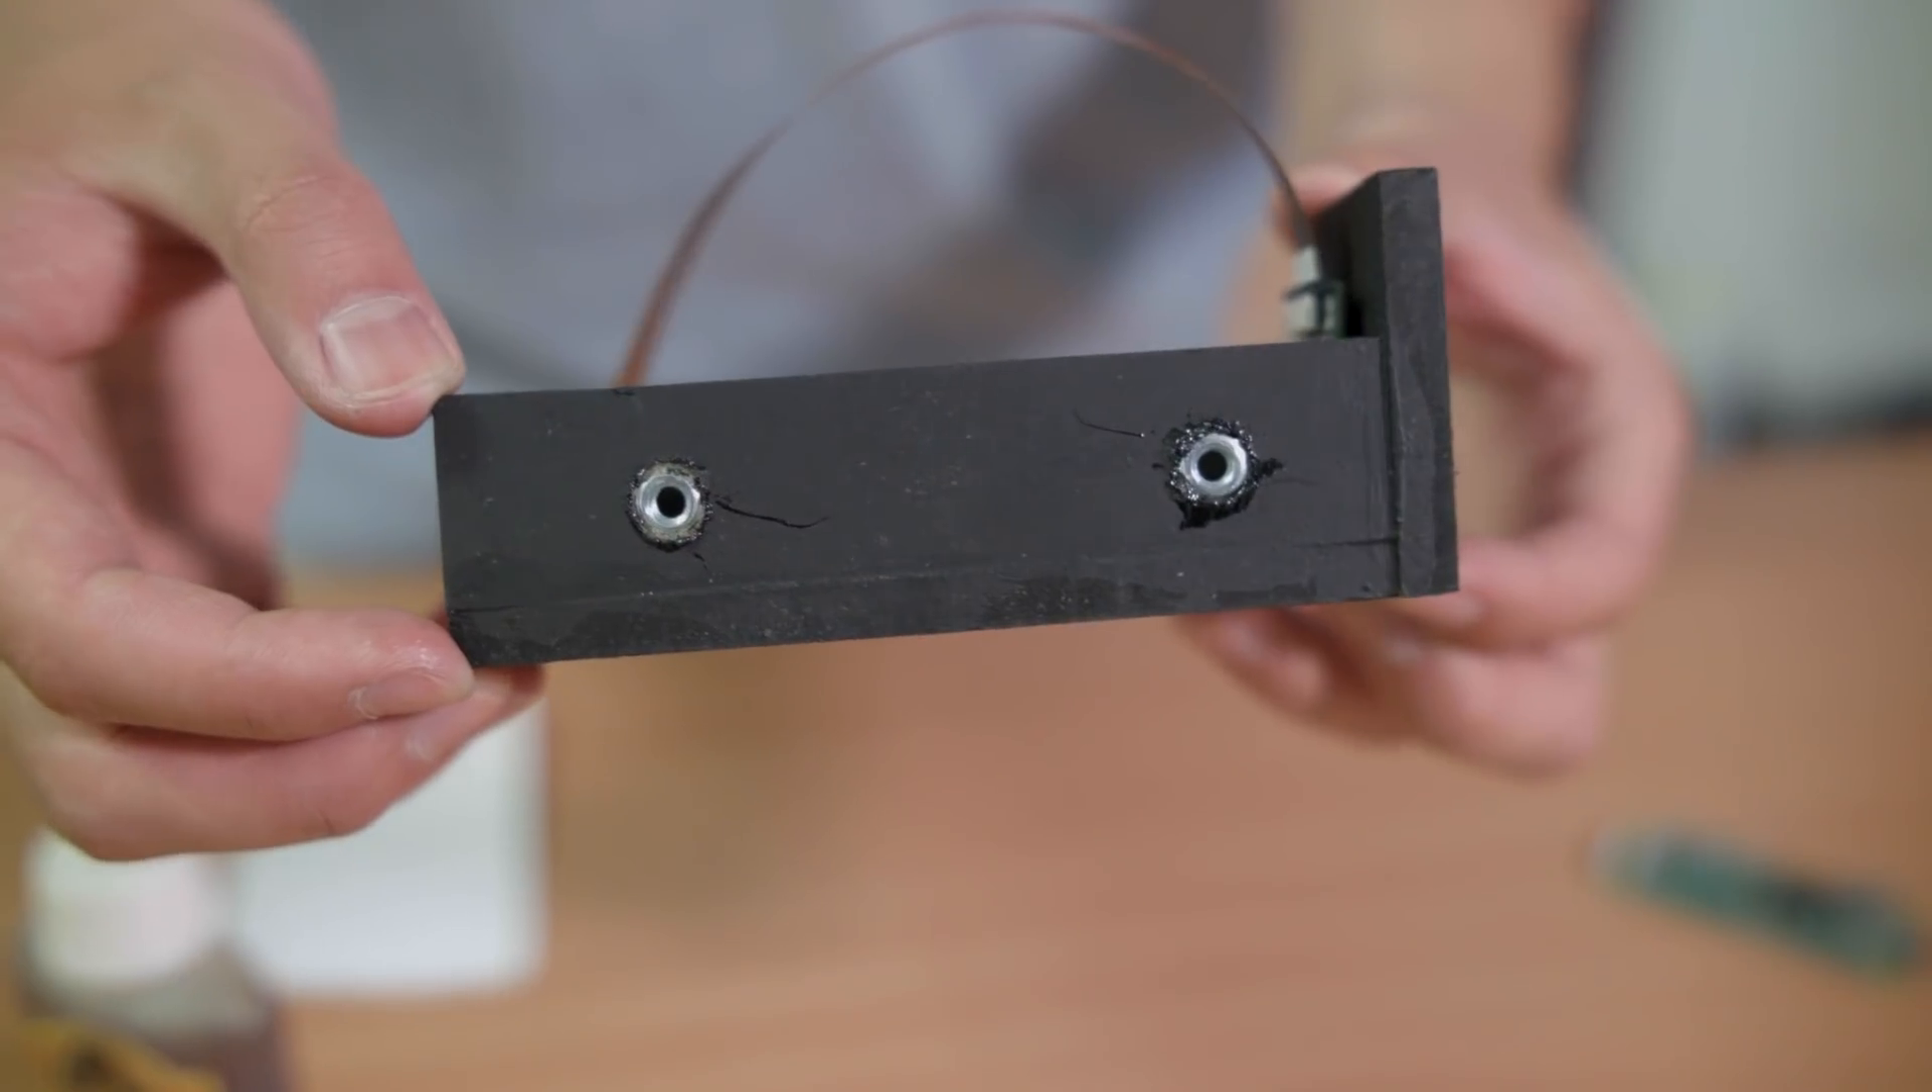Next, we installed two nuts into the two holes on the bottom portion of our housing.